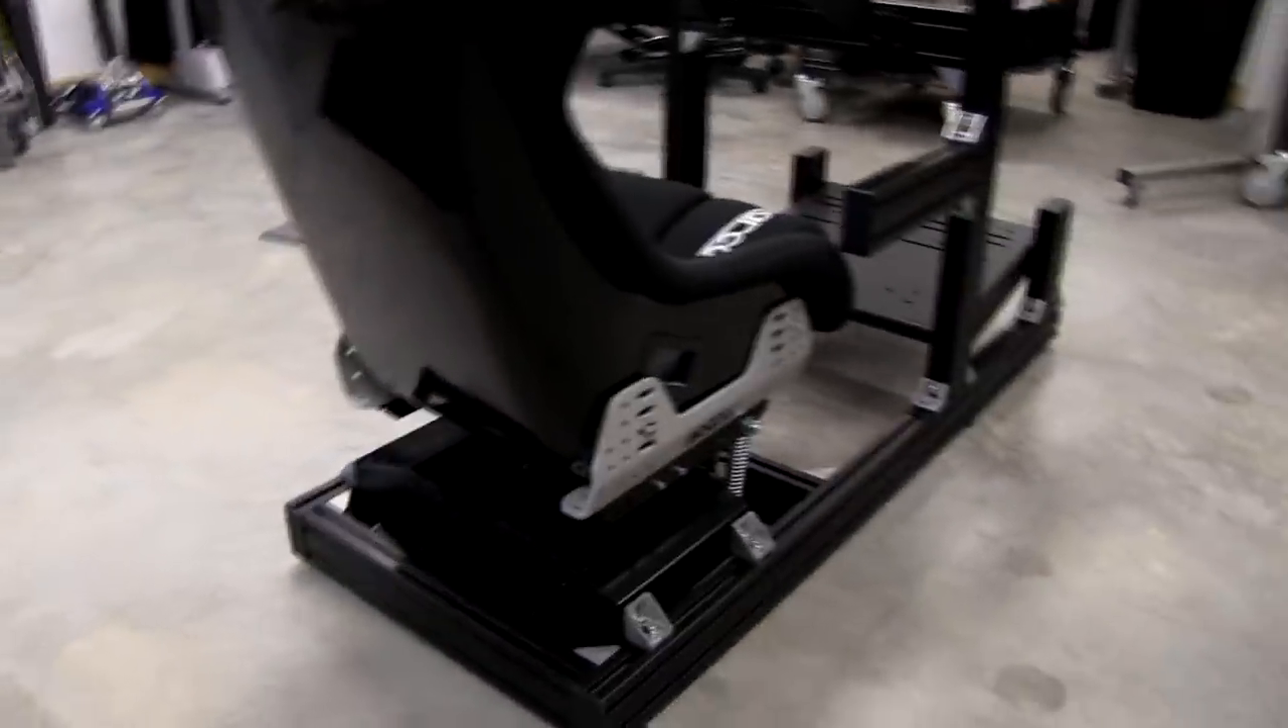I got the seat bolted up to the NLR V3 motion platform now.